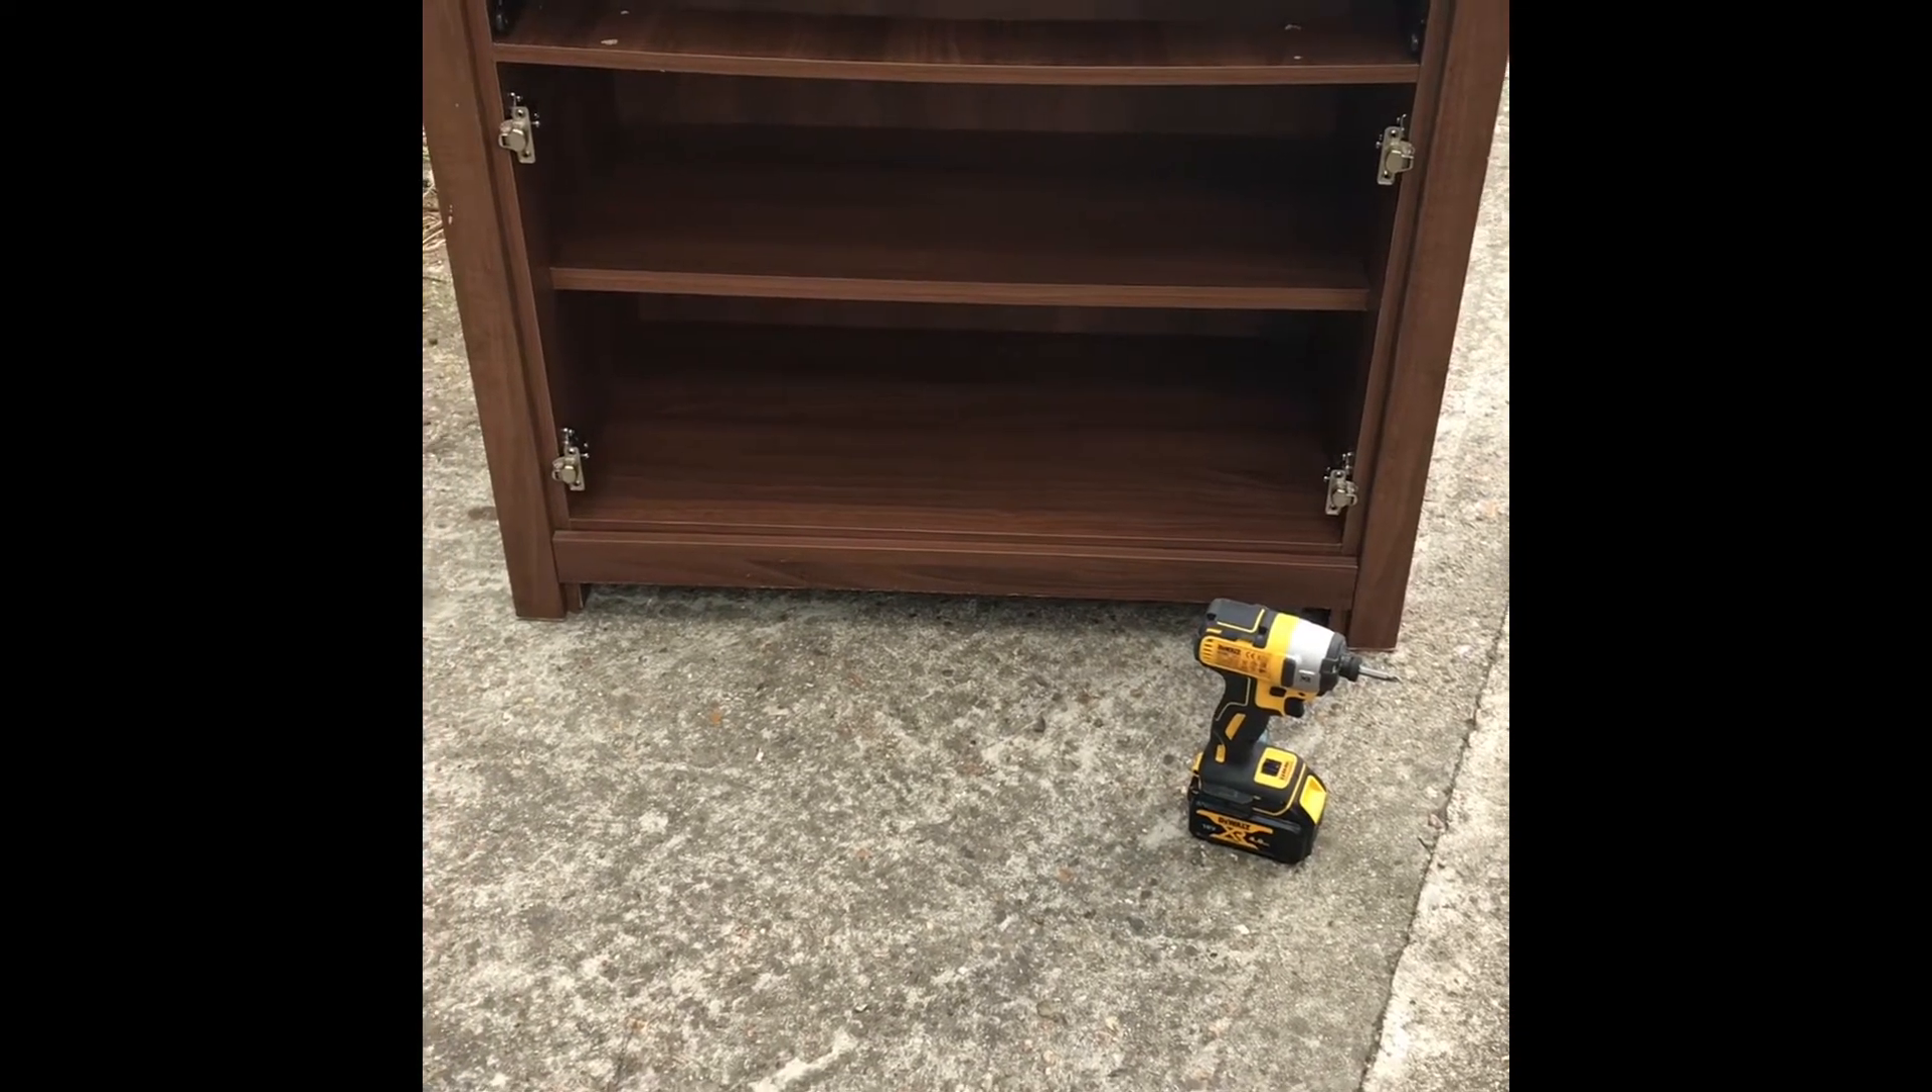I've just taken off the doors so the hooks are still remaining.